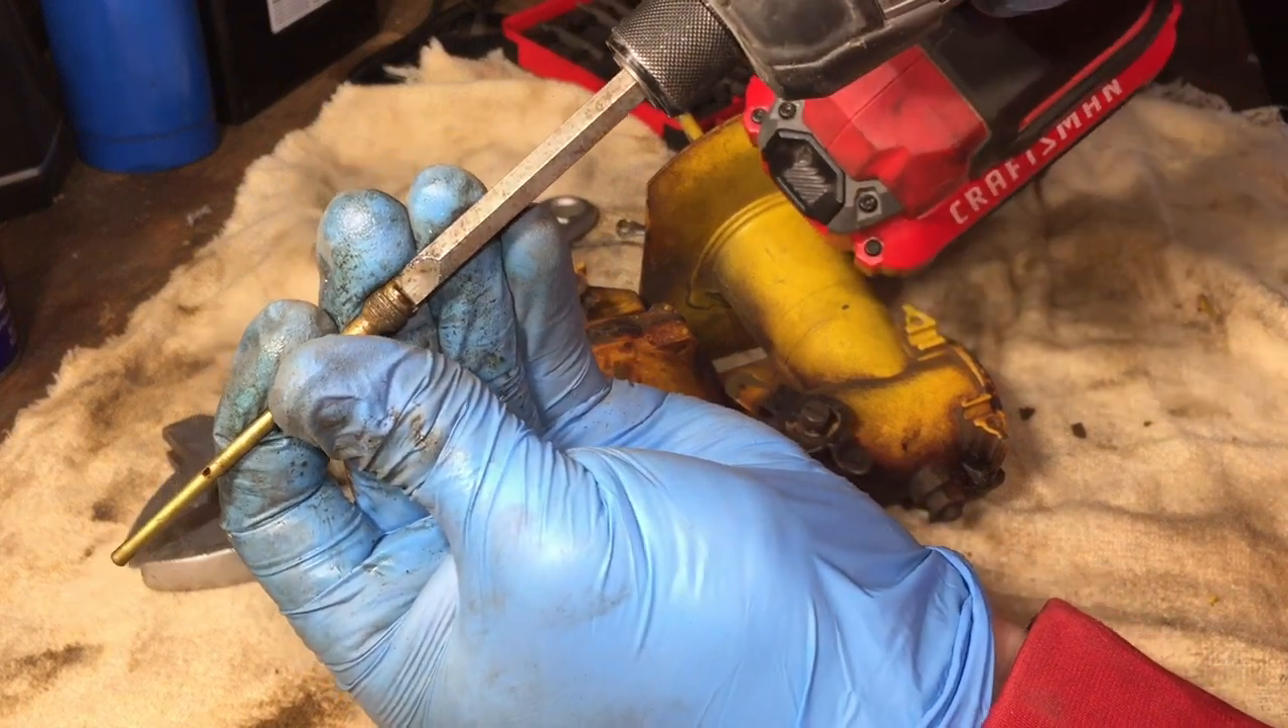All right, so we just pulled out this long needle.